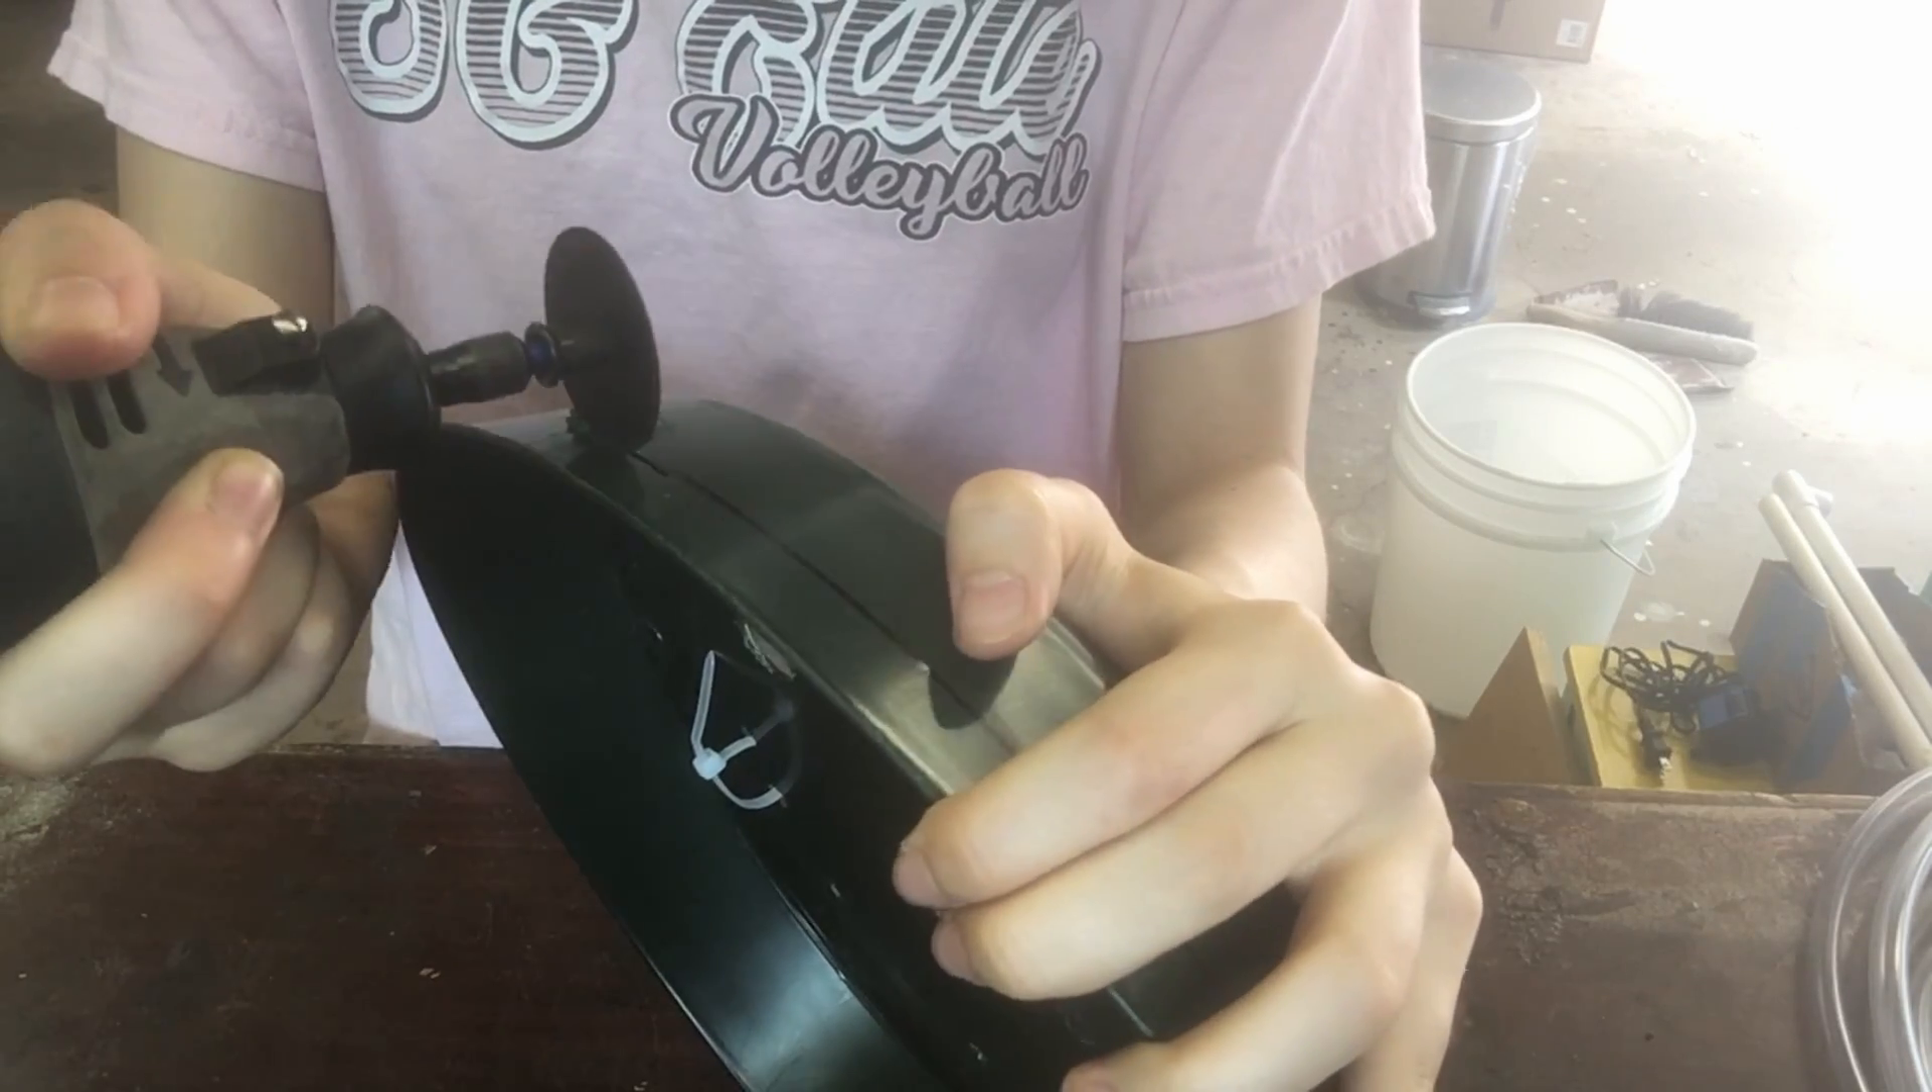I realized here that my plant saucer is actually a bit too large to fit into my bucket, so here I am just marking and cutting down on the diameter so that it matches the diameter of the bucket's halfway point.